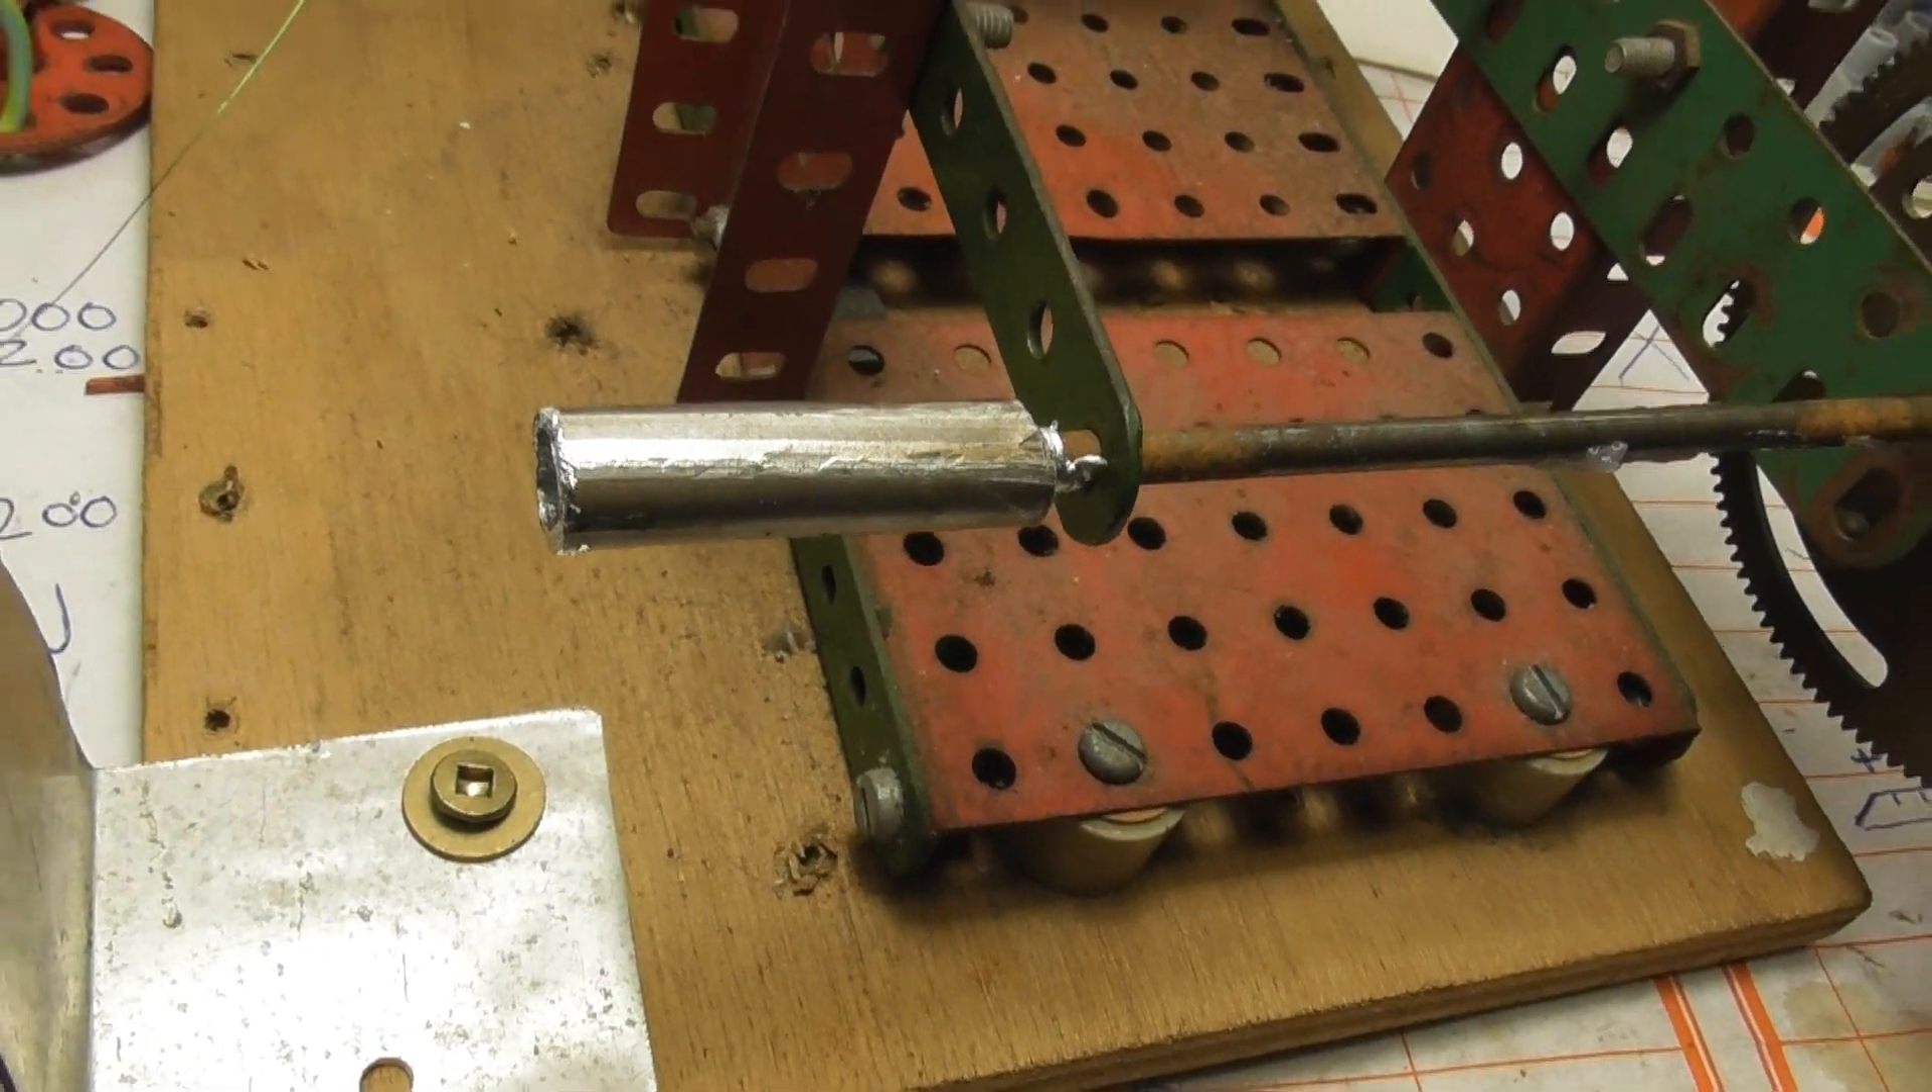And I have drilled this little sleeve here from aluminium which I press fitted onto the Meccano shaft.